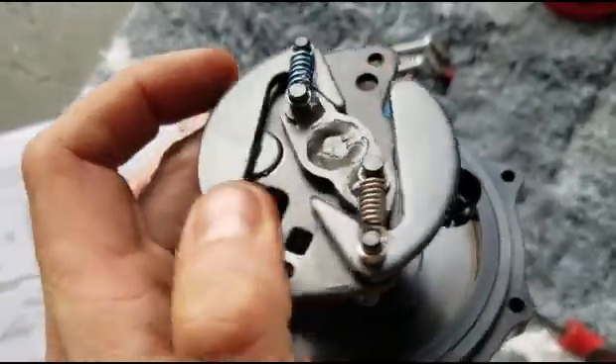Alright, I've taken out the two heavy springs, and I've put in one light blue and one light silver.